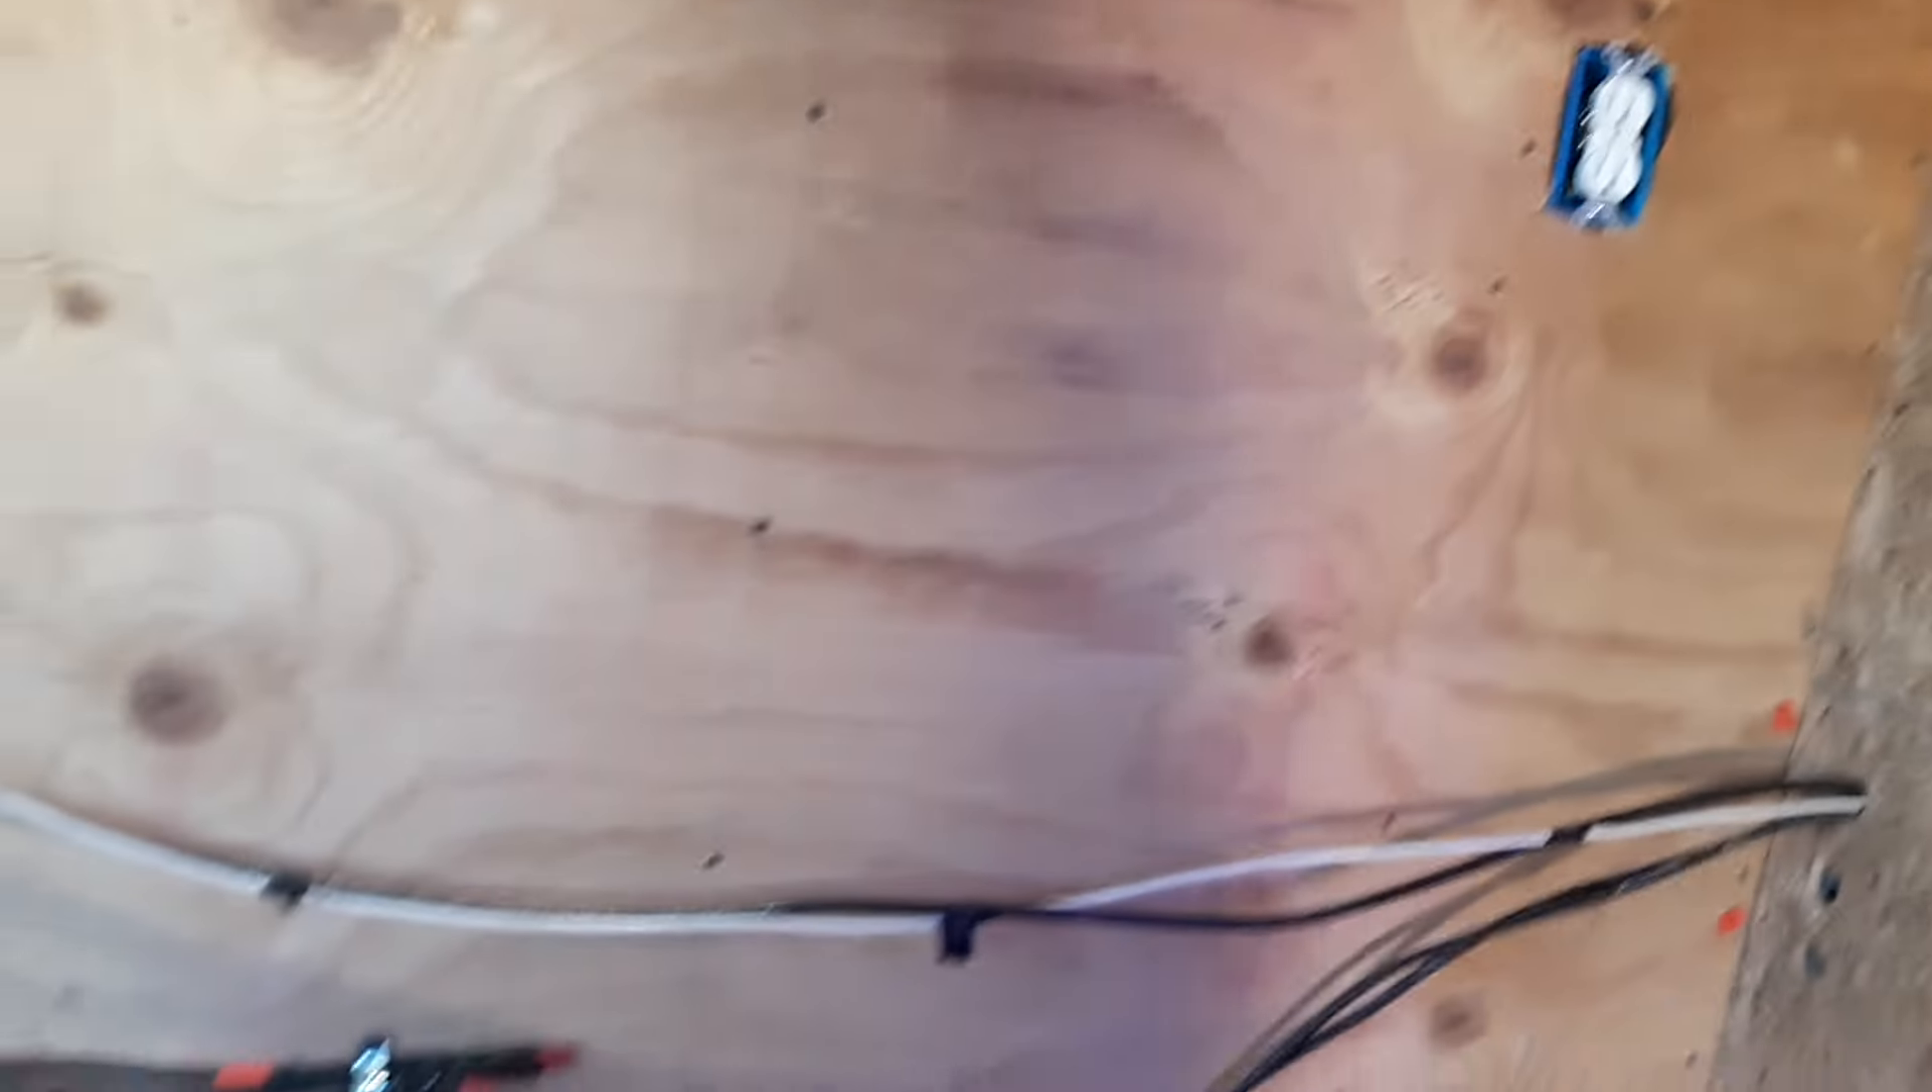We have the plywood on this wall.